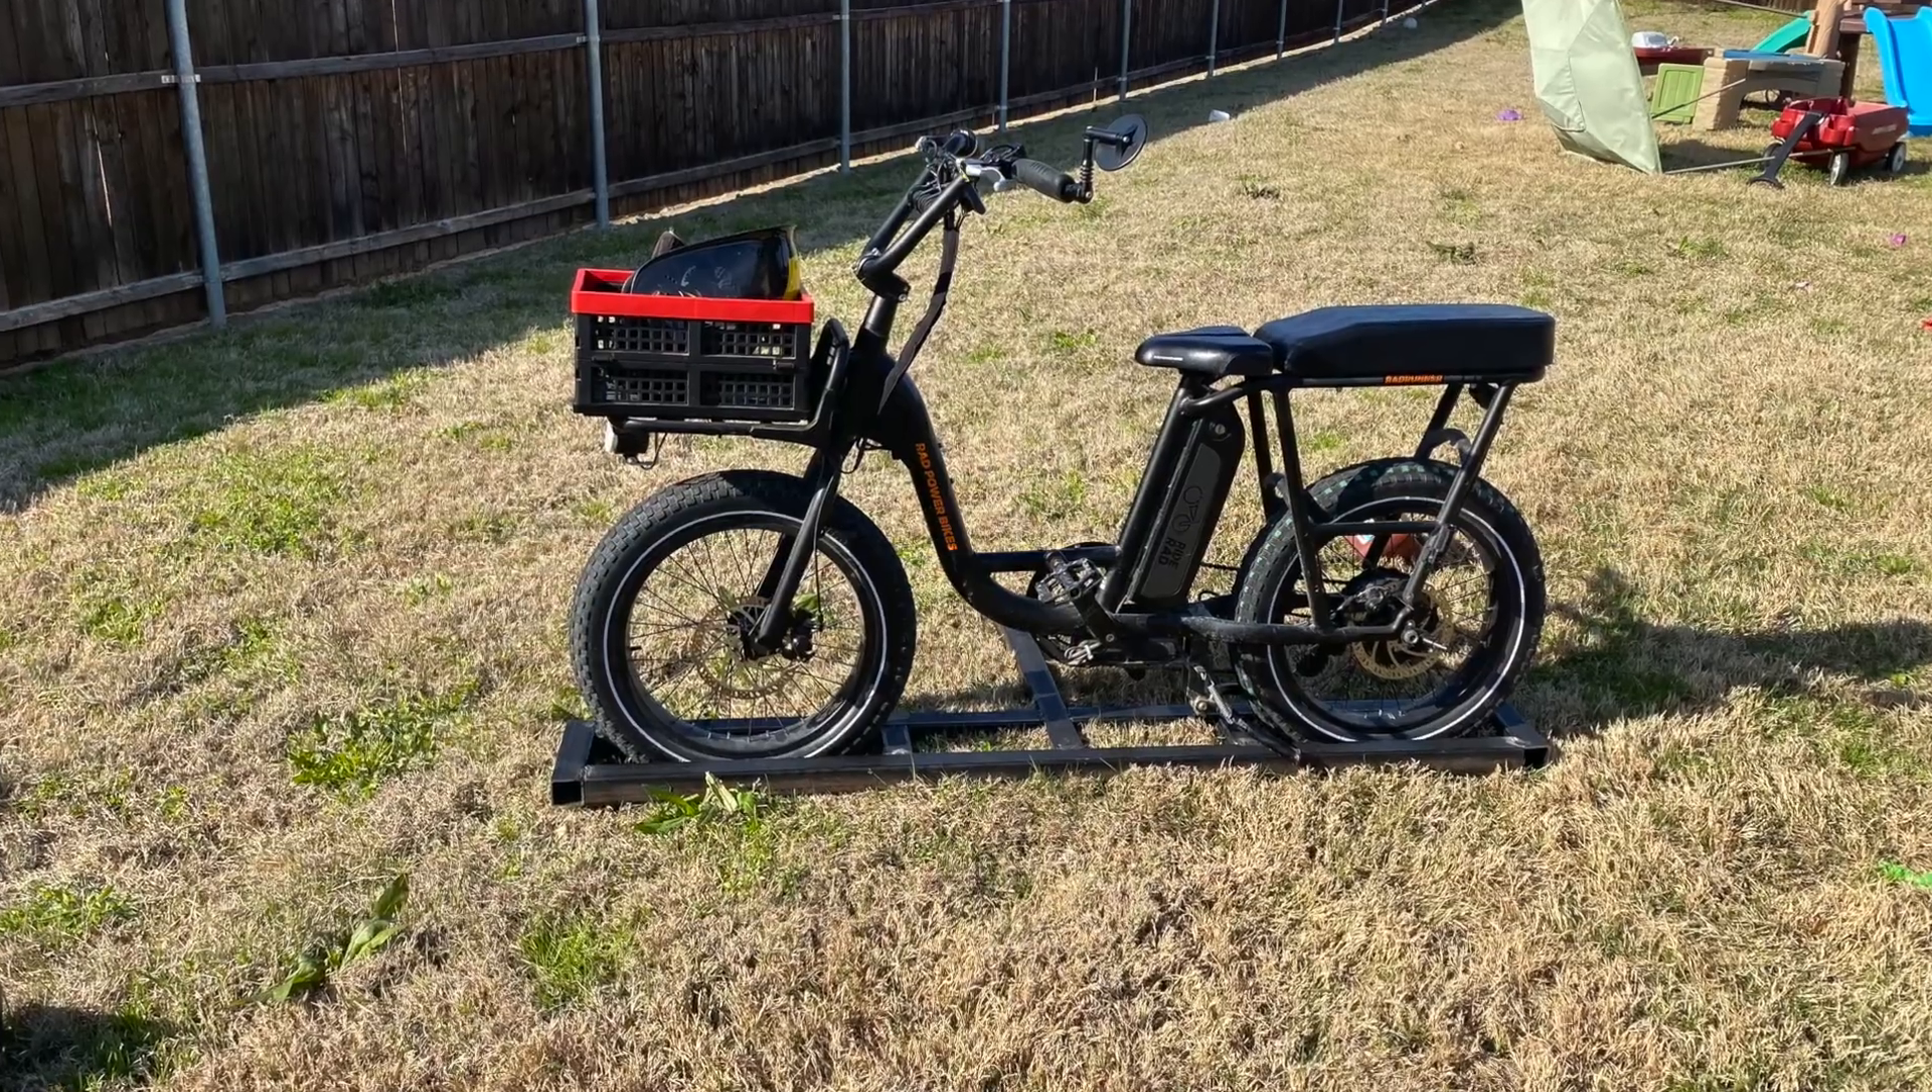I laid the rack on the ground and I put the bike in place to make sure the tires fit up right as you can see it fit great.